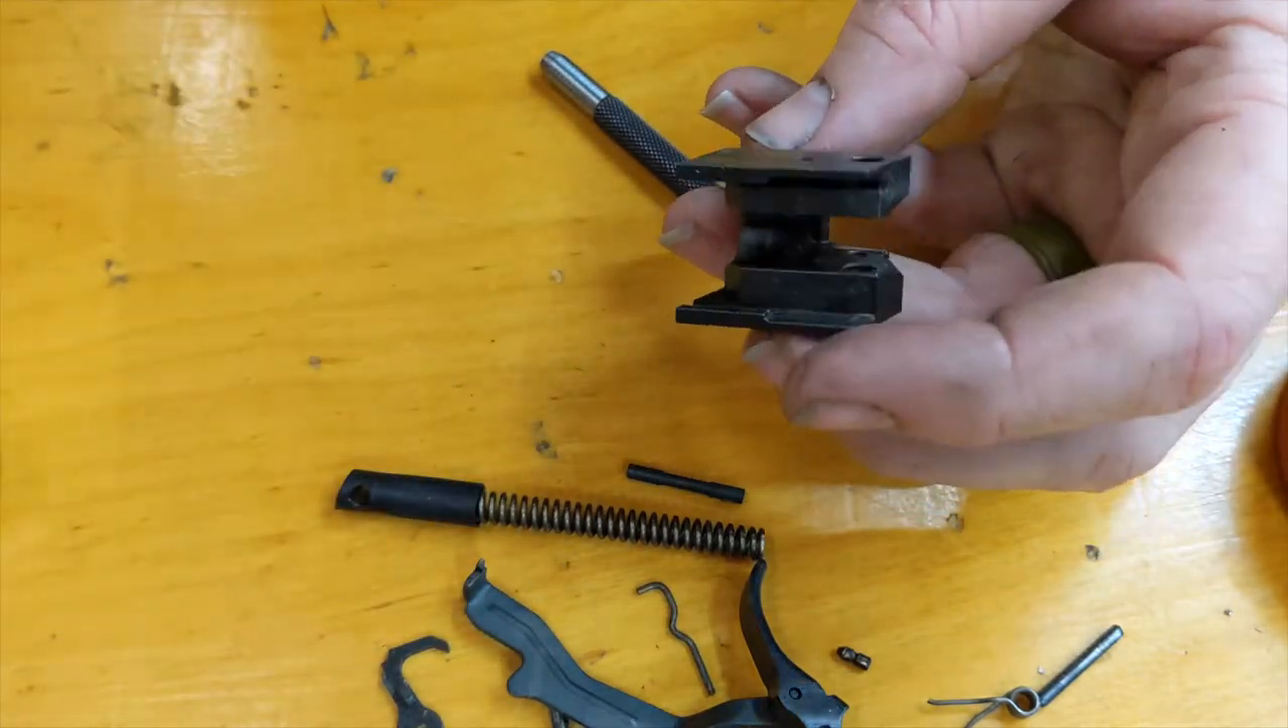So that's the front end of that pistol taken apart.